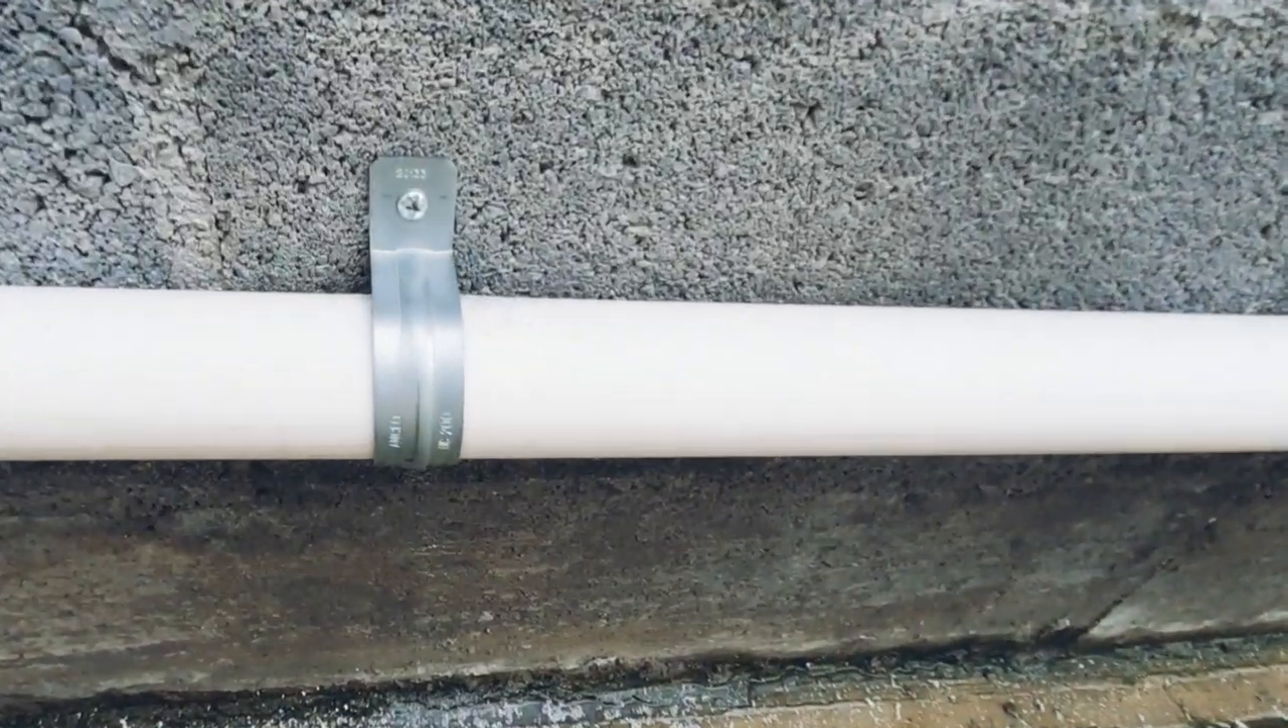Aquí le puse la abrazadera de metal para evitar que la tubería cuelgue la ajusté a la pared.